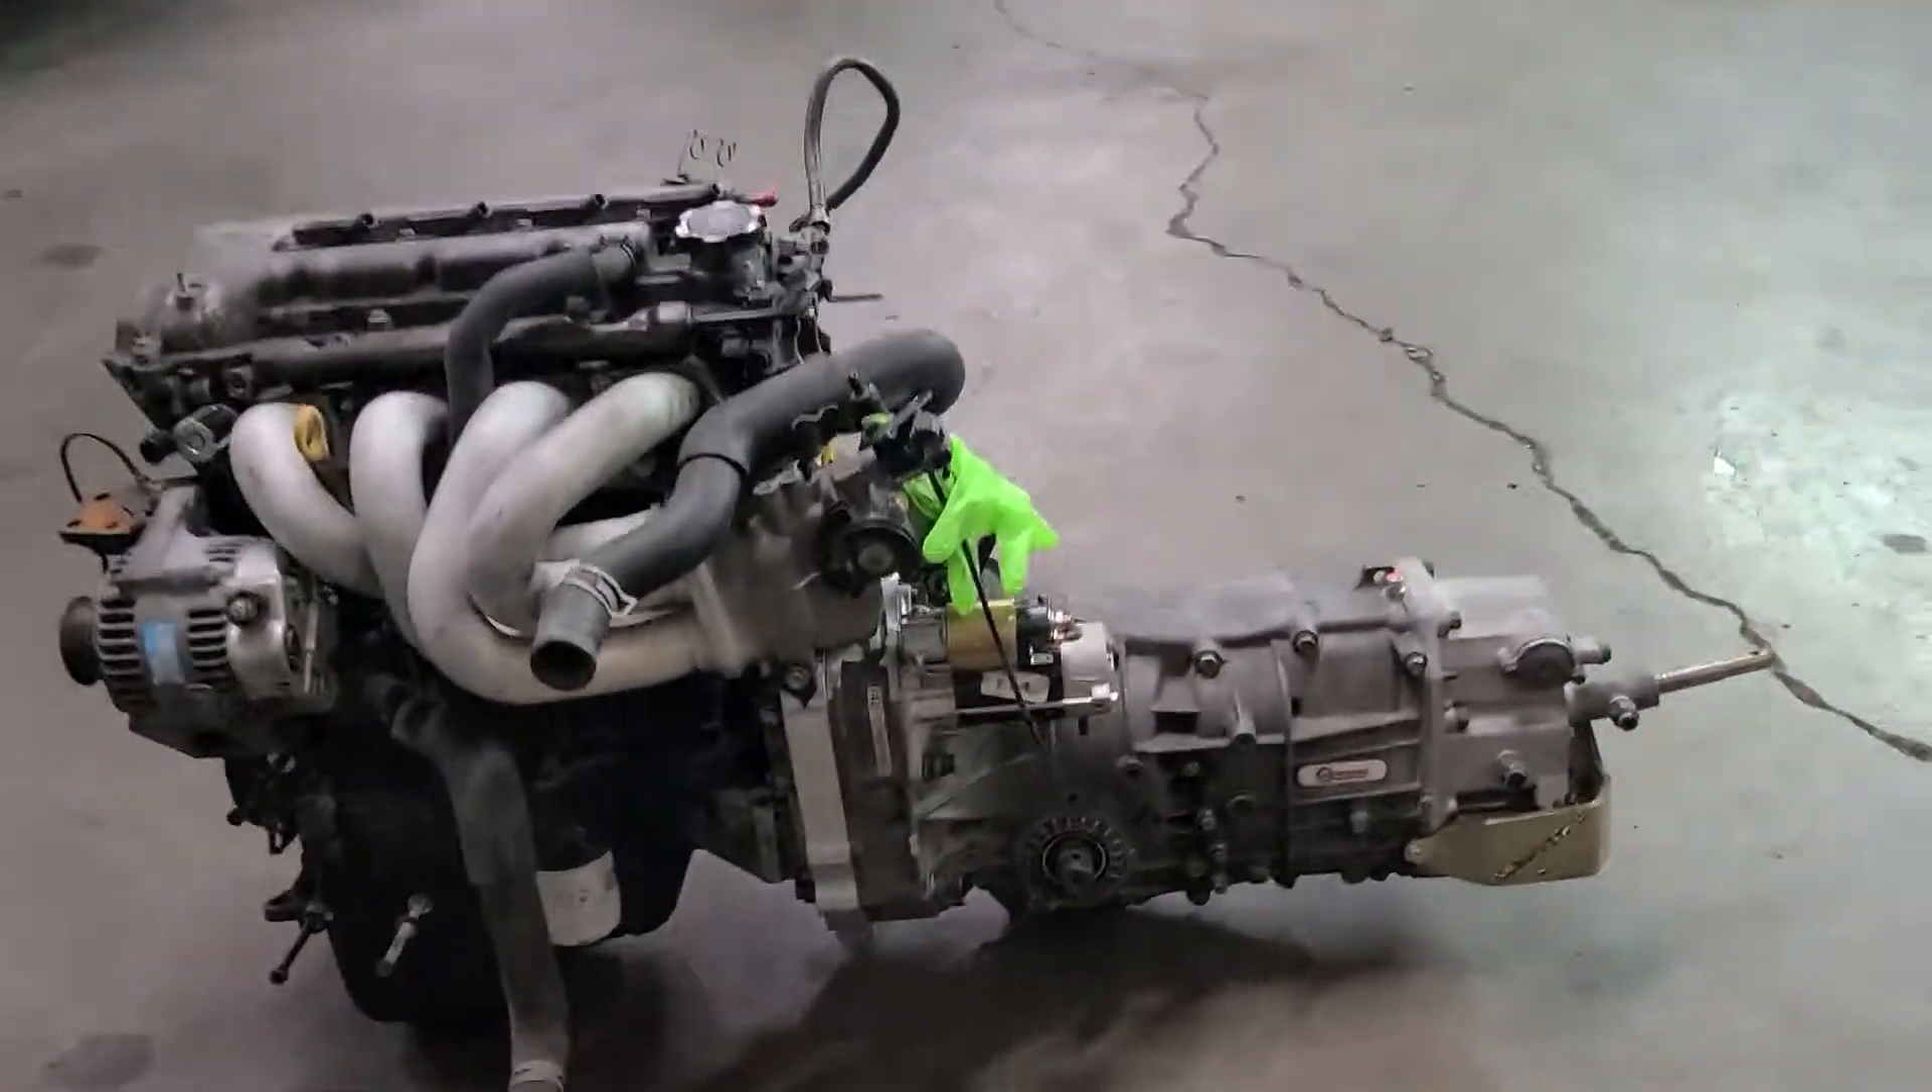Engine is bolted together with the transmission.